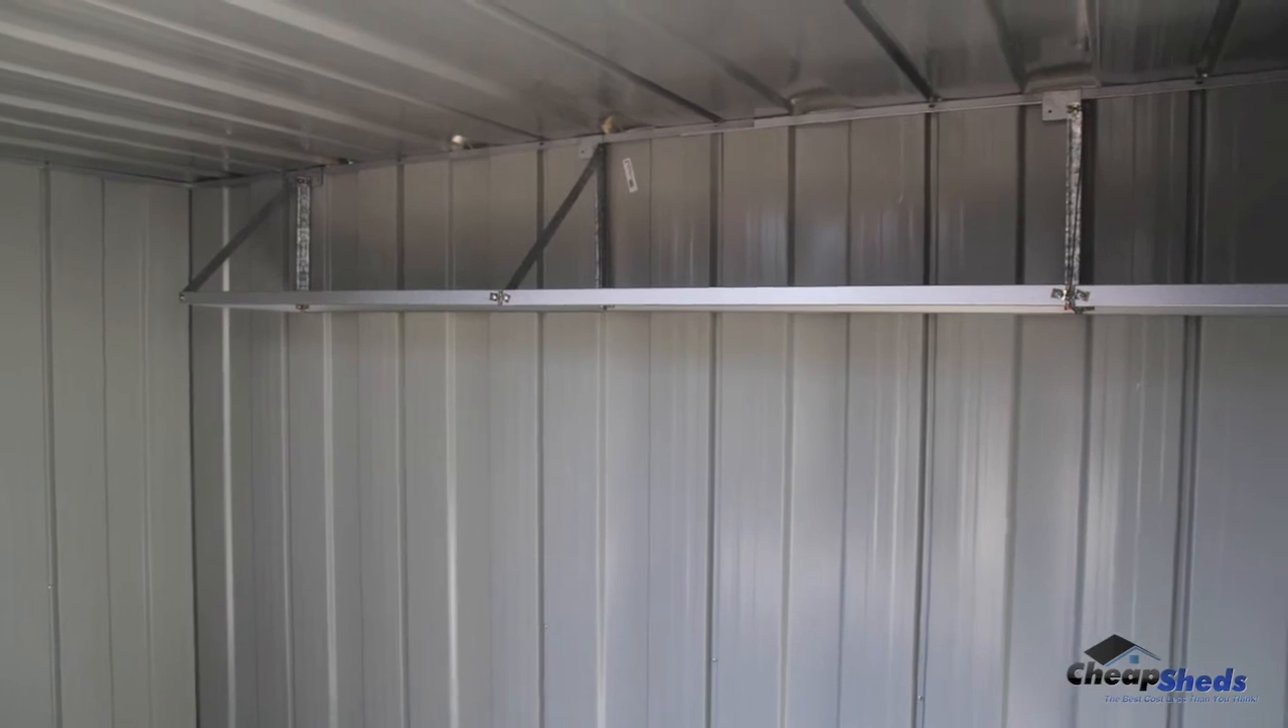Now your awesome flat shelving kit is installed and ready to use.